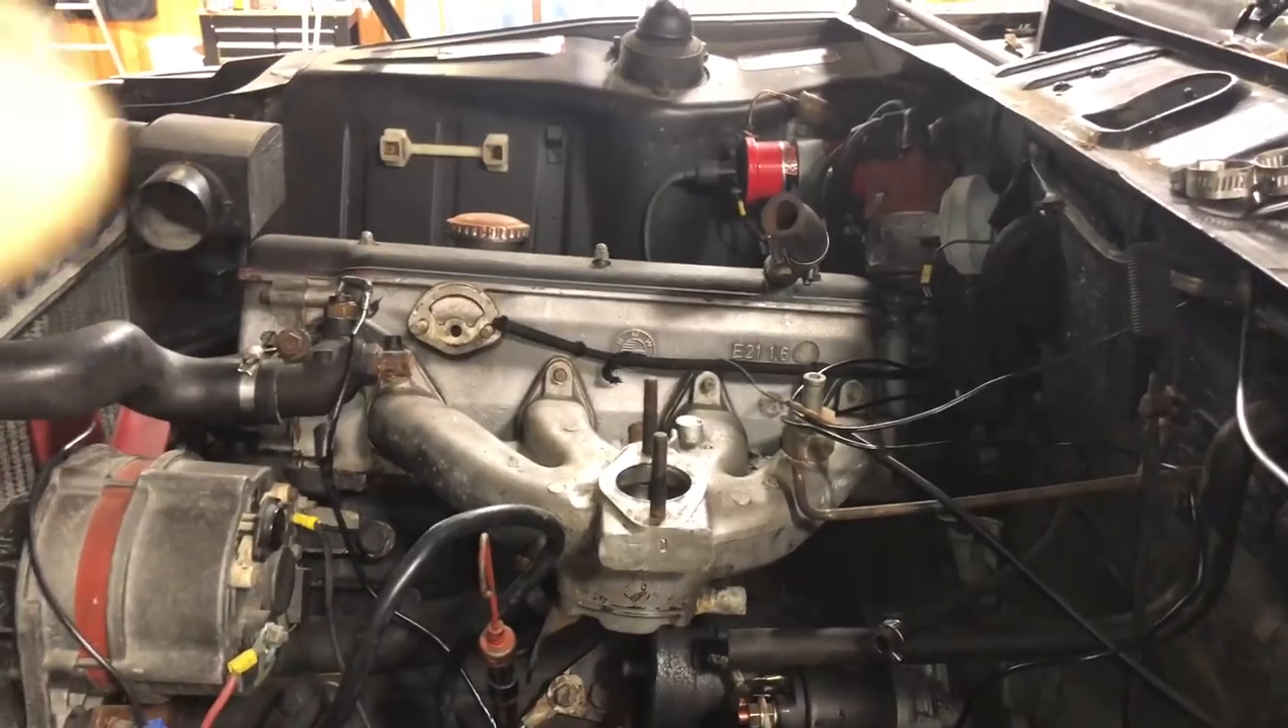I still have to take the old intake manifold off.